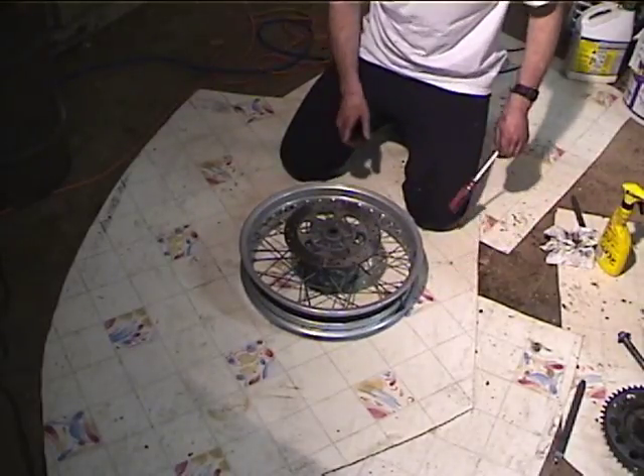Alright so we've got the wheel off.